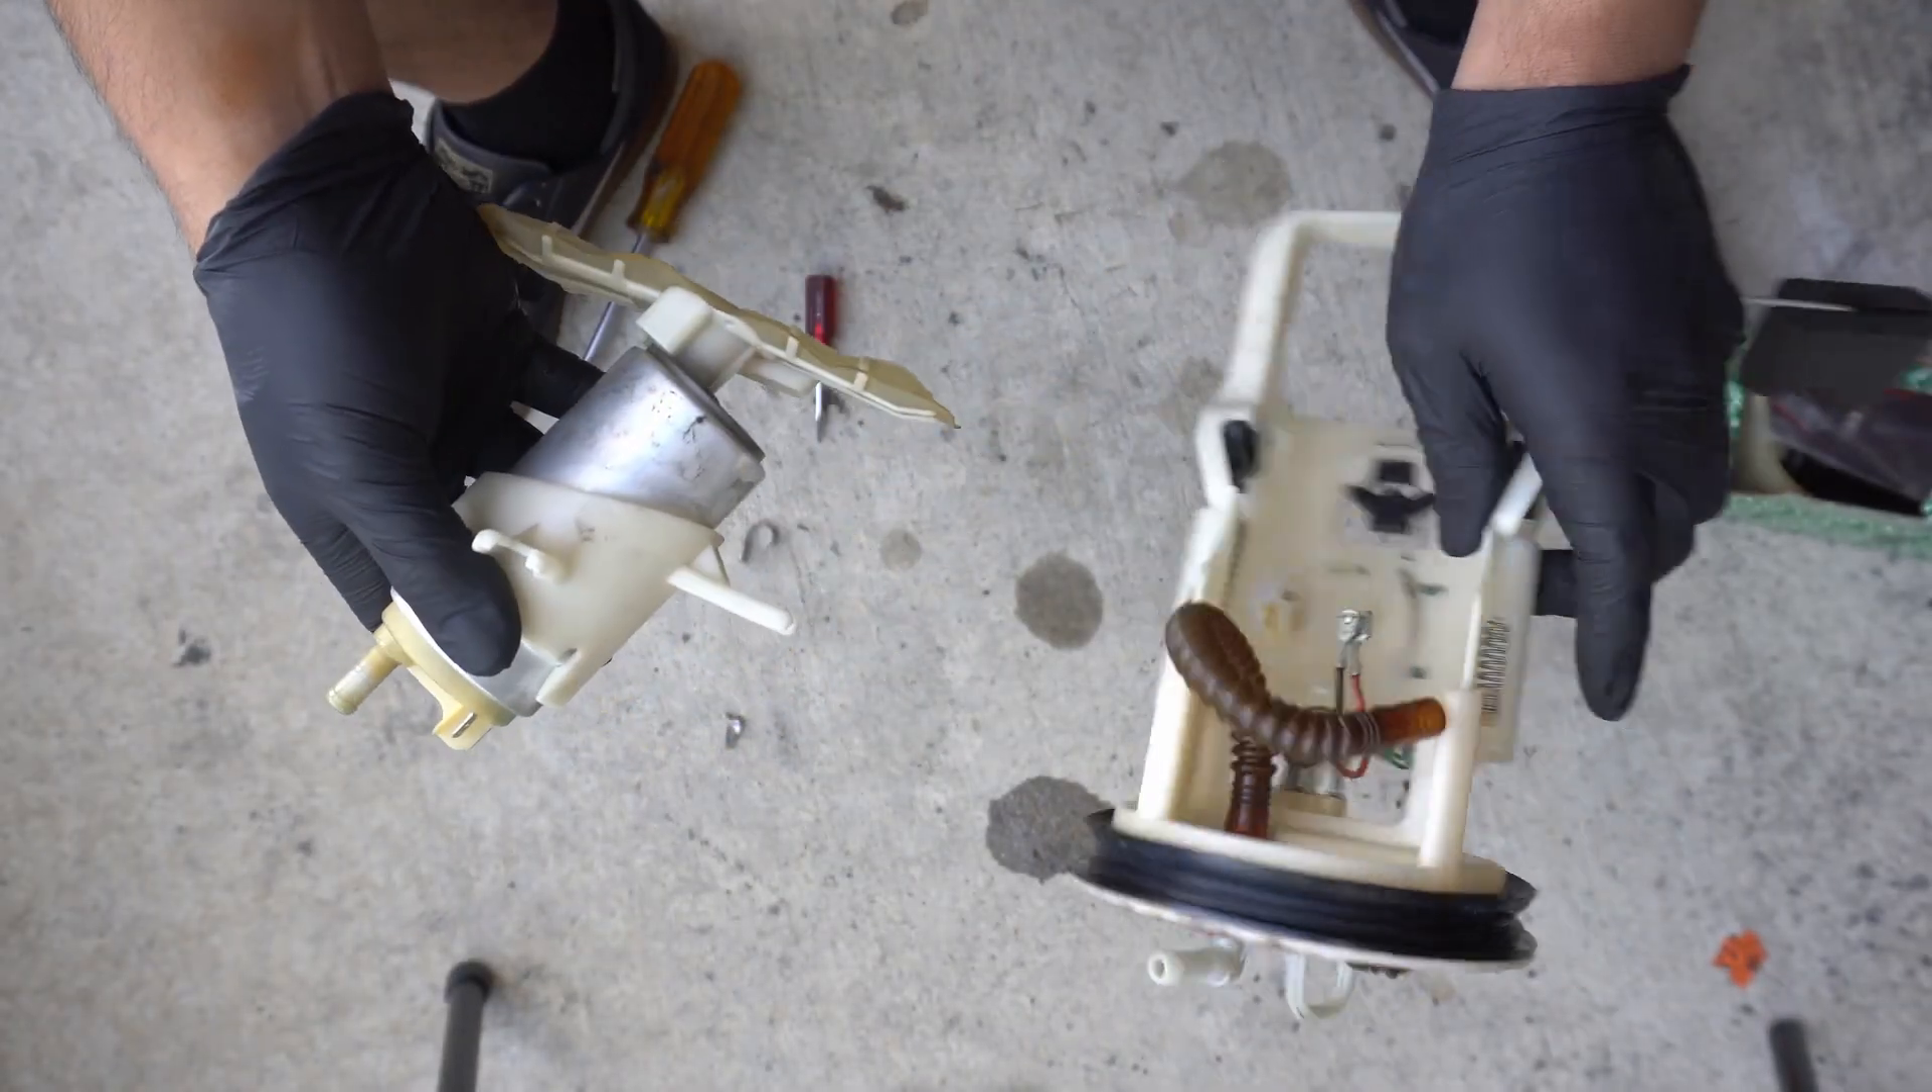All right, got the two subassemblies separated.